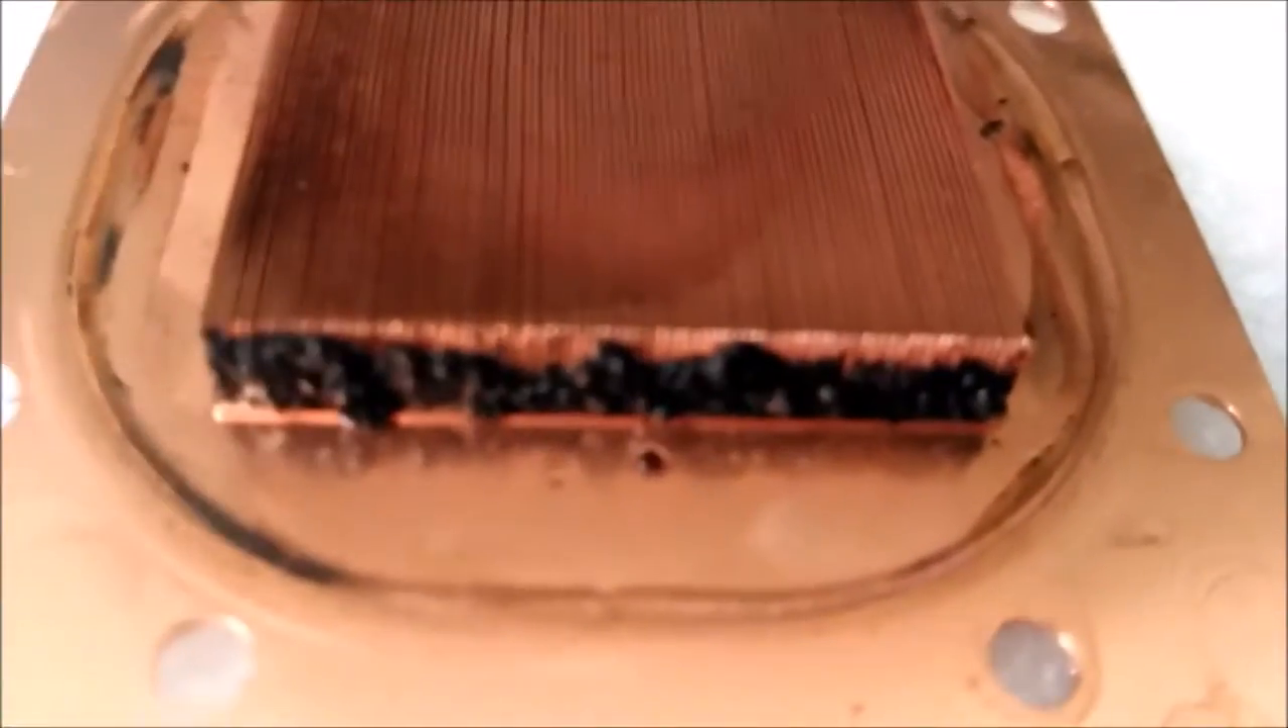I pulled the pump head off and the copper plate and then you can see all this black freaking gunk built up right where all the flow would come through and it's just completely blocked.